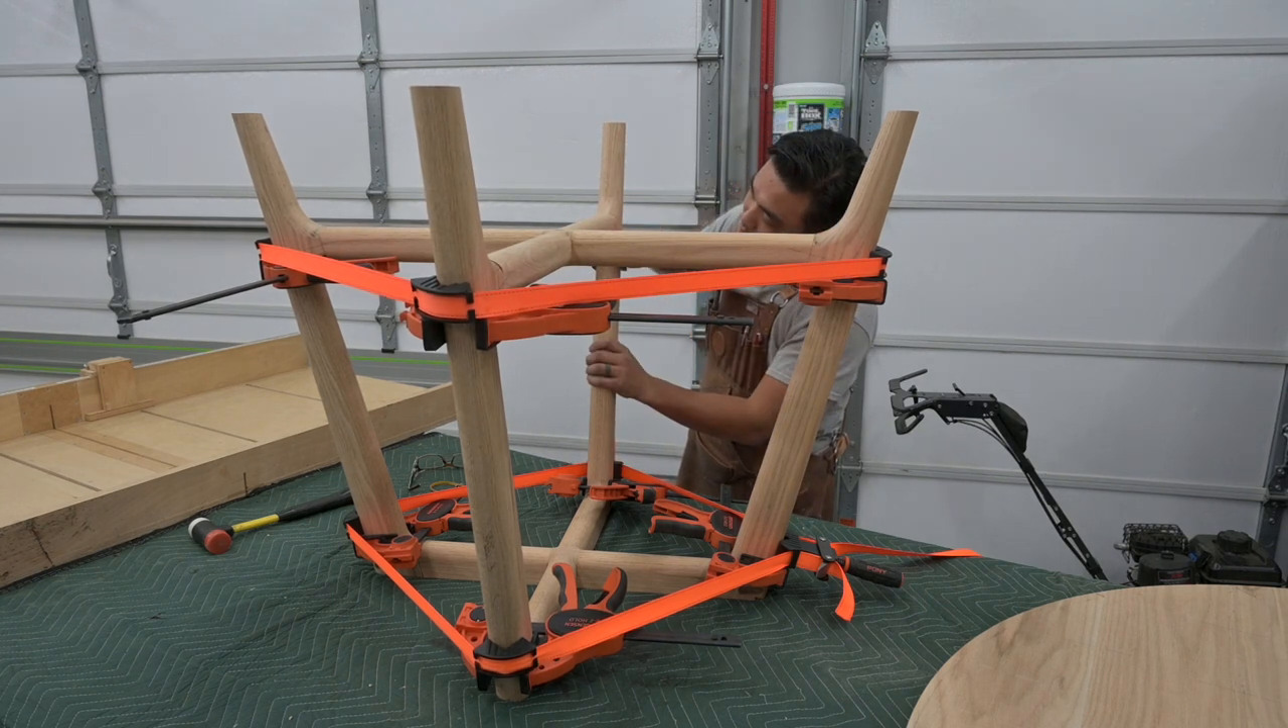I placed the strap clamp brackets on top of the trigger clamps and then tightened the strap clamps down.